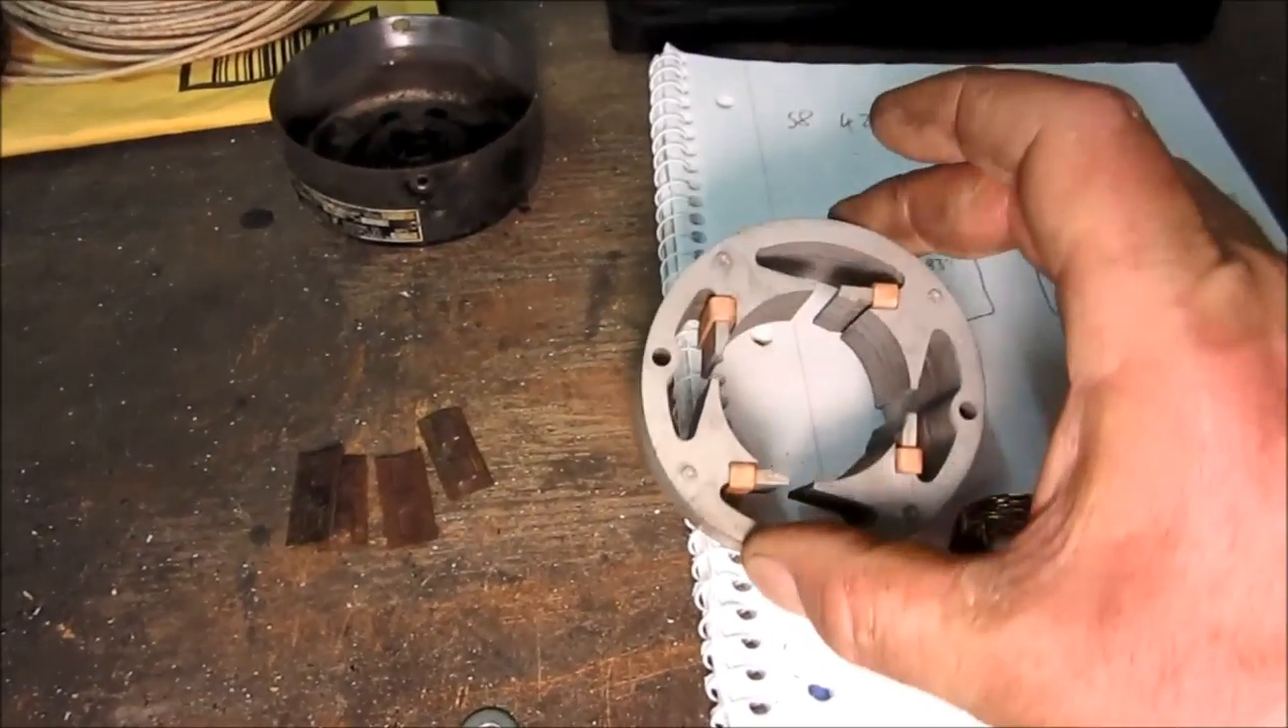I went ahead and took the old windings off and this is one example.